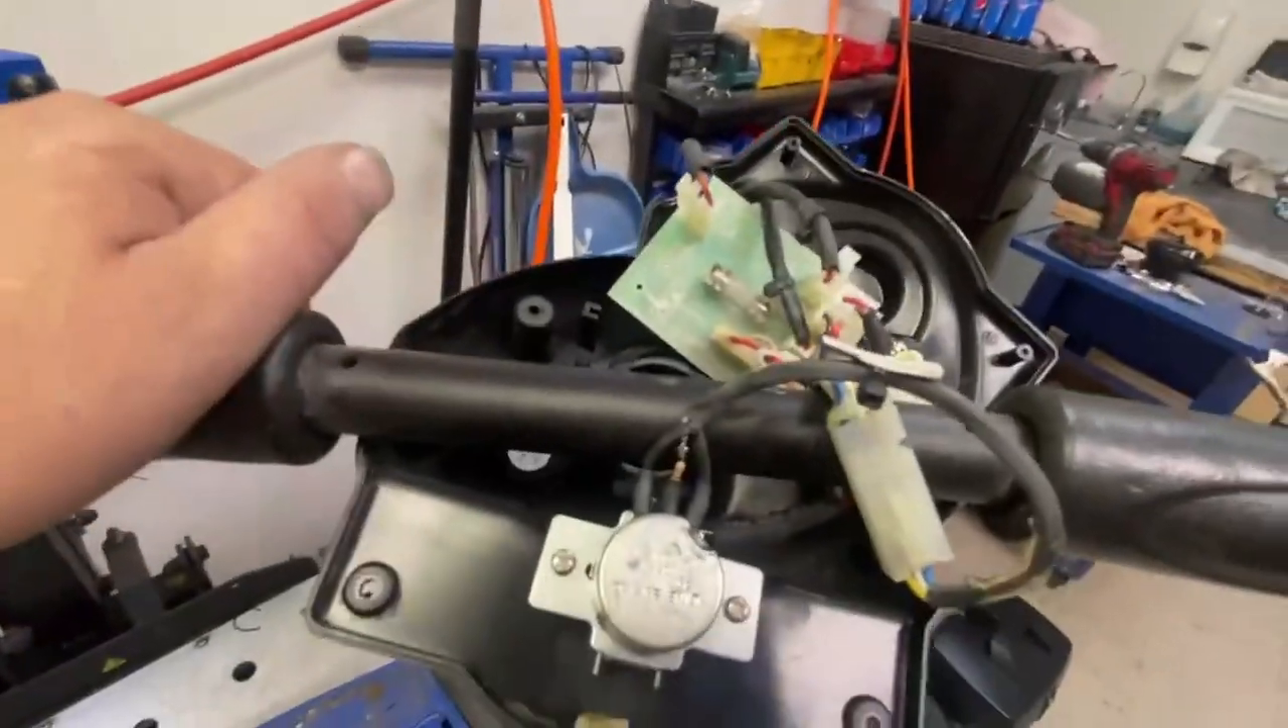But before I do that, I've taken the top console apart just to see if there's anything going on in there.